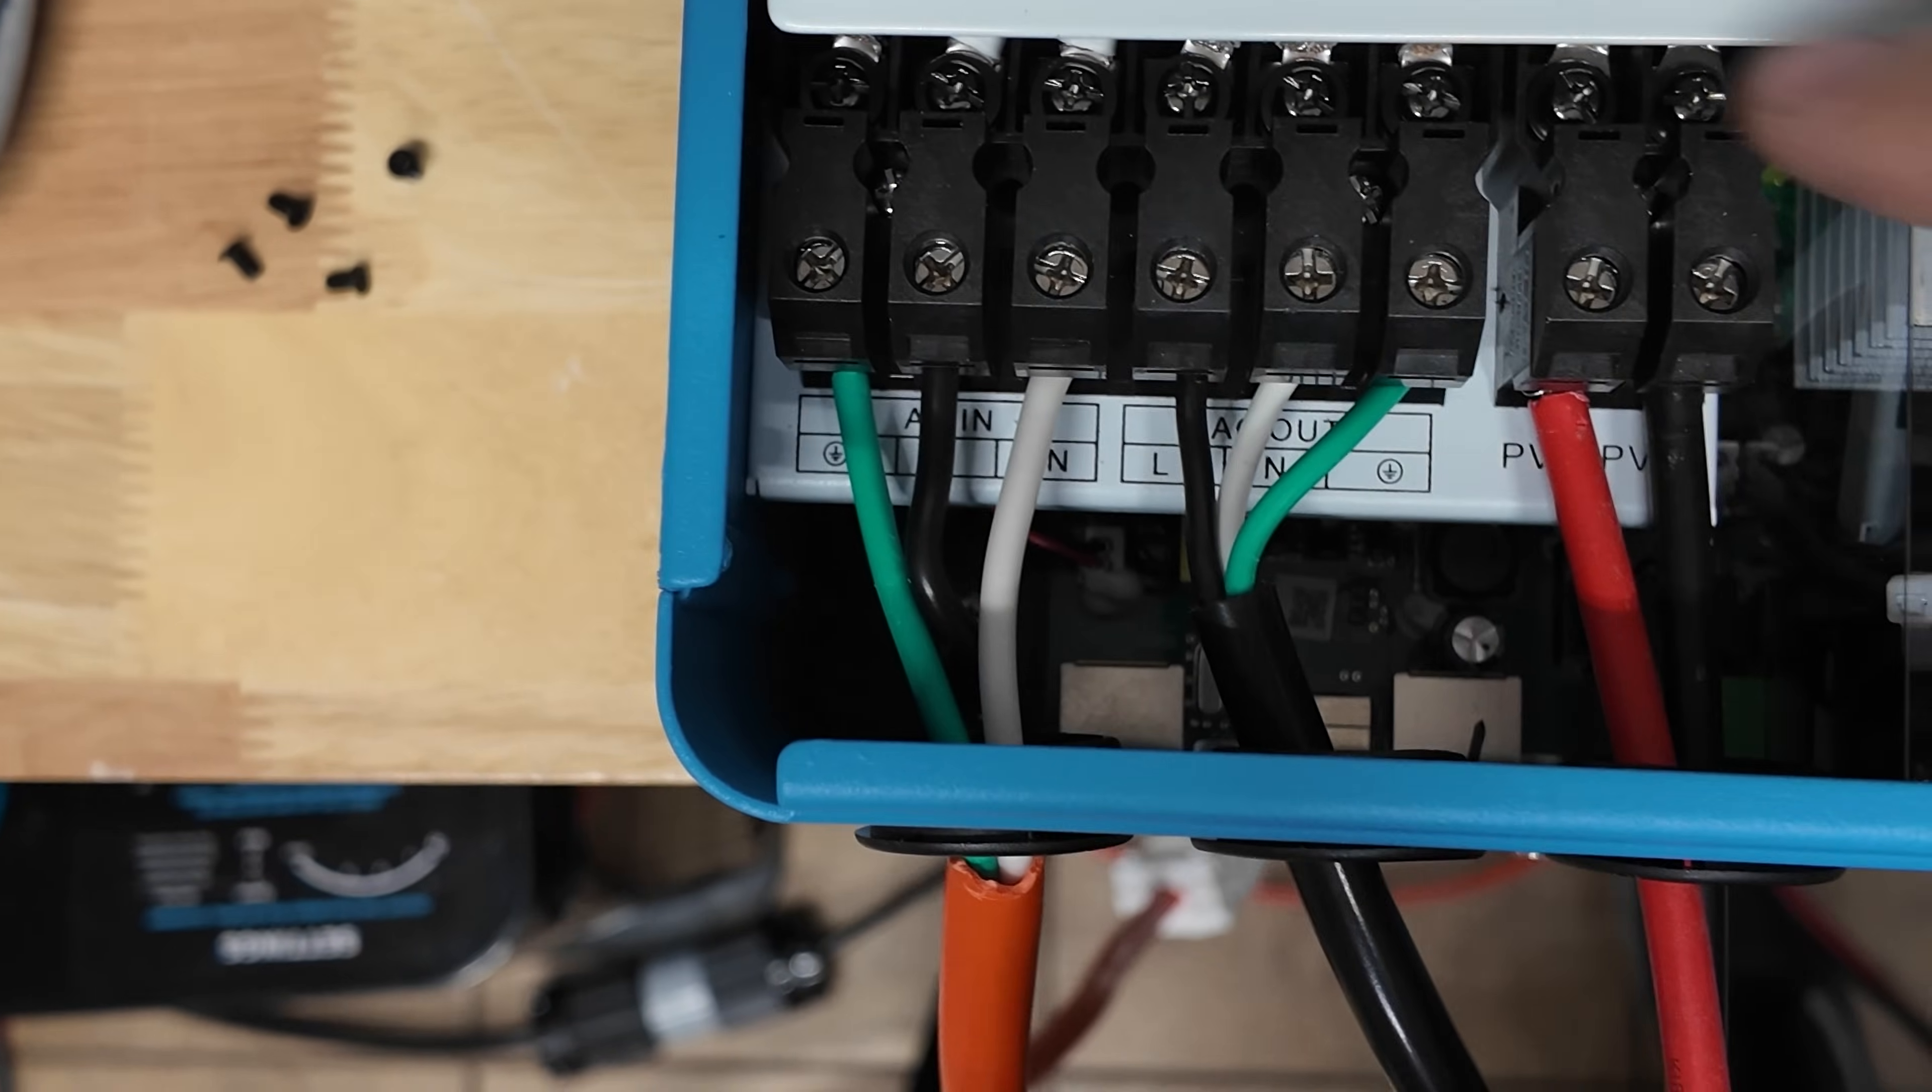We got all our wiring hooked up input output and solar.